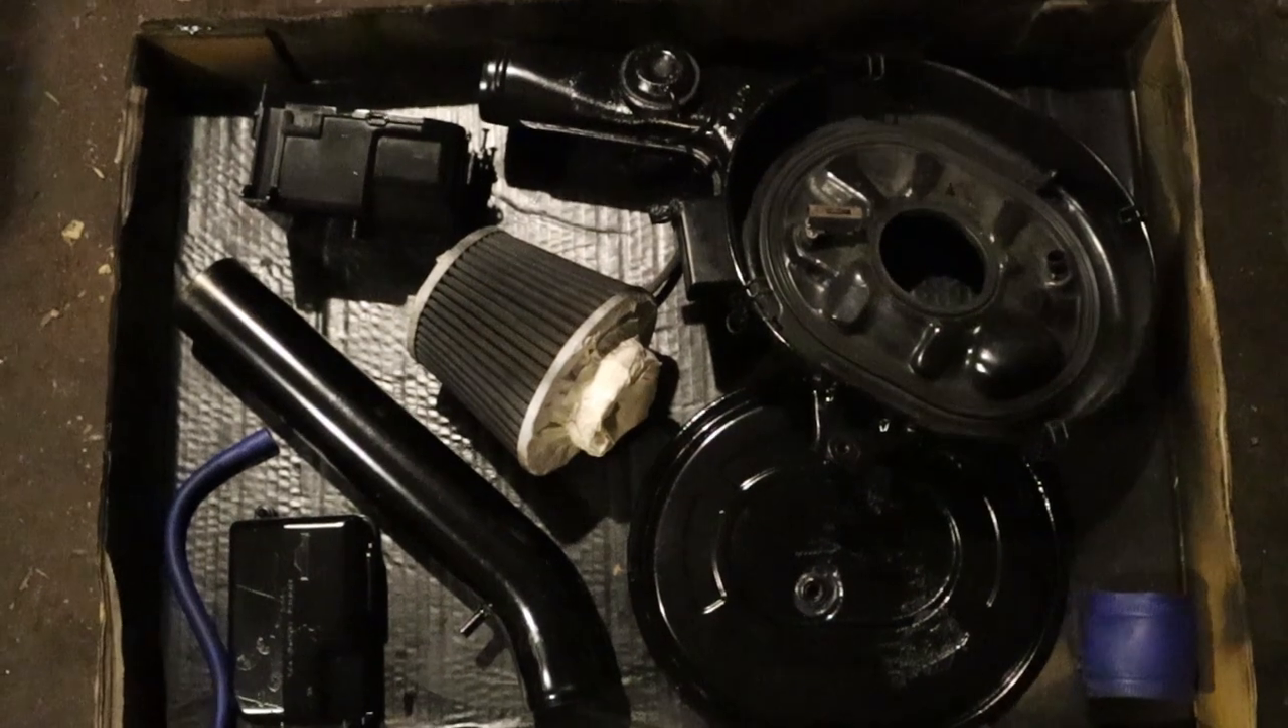So I have removed a lot of parts from the engine, which had rusted, and I have painted them black, so I have to install them.